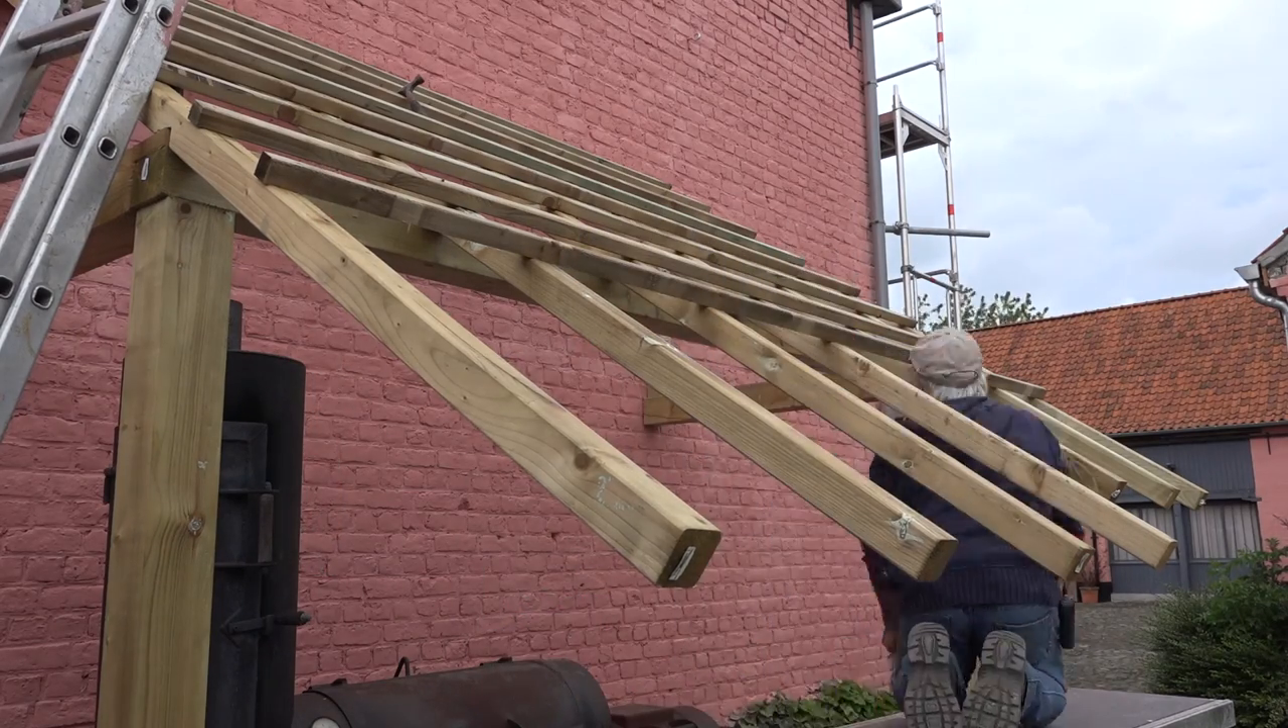So we've got the rulers on the rafters ready to receive the tiles and now what's left are these extensions here that we have to cut off.